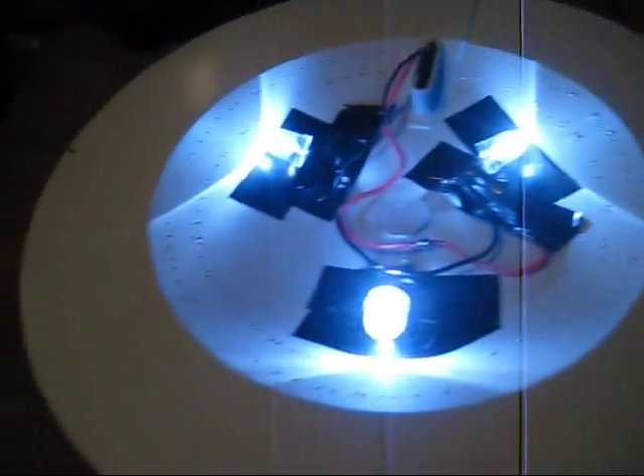You can see that we have just the three LEDs mounted here.